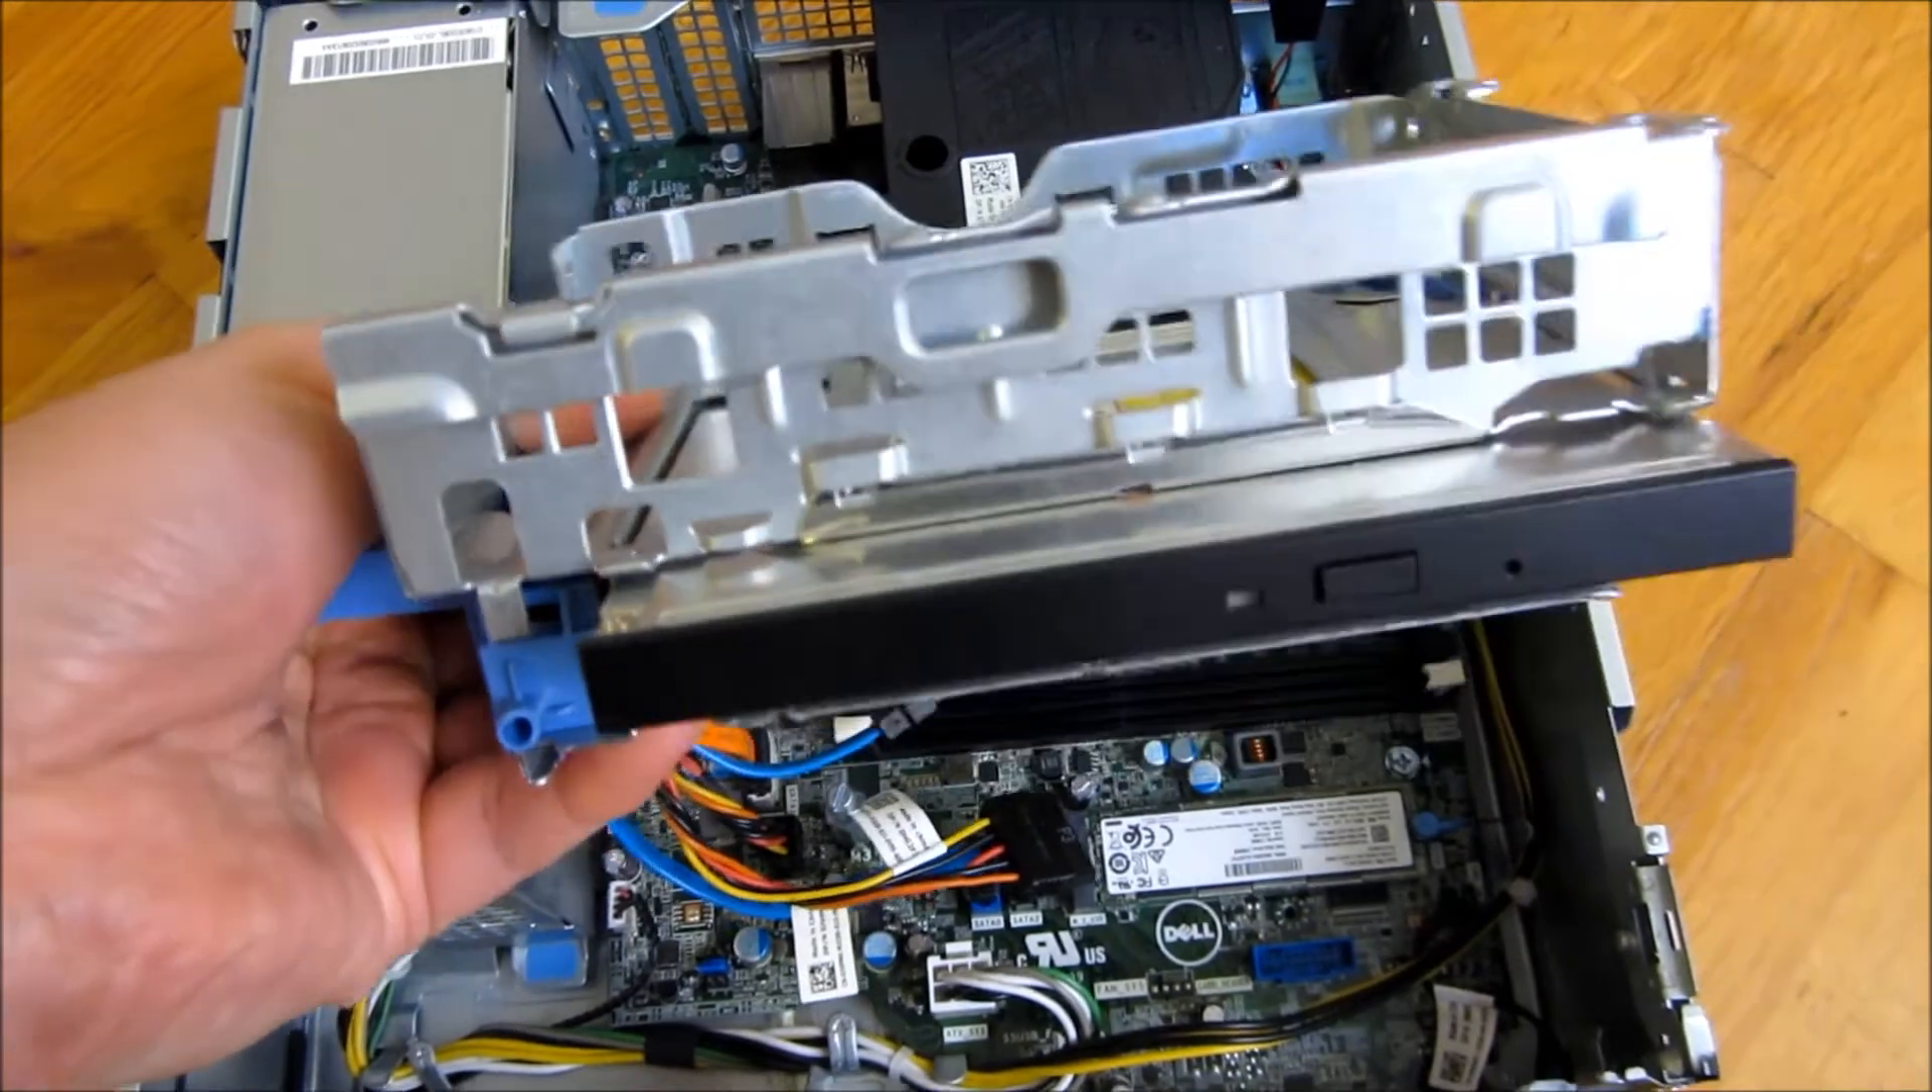So once I have that out, you could see the CD-ROM is out, or DVD-ROM is out.